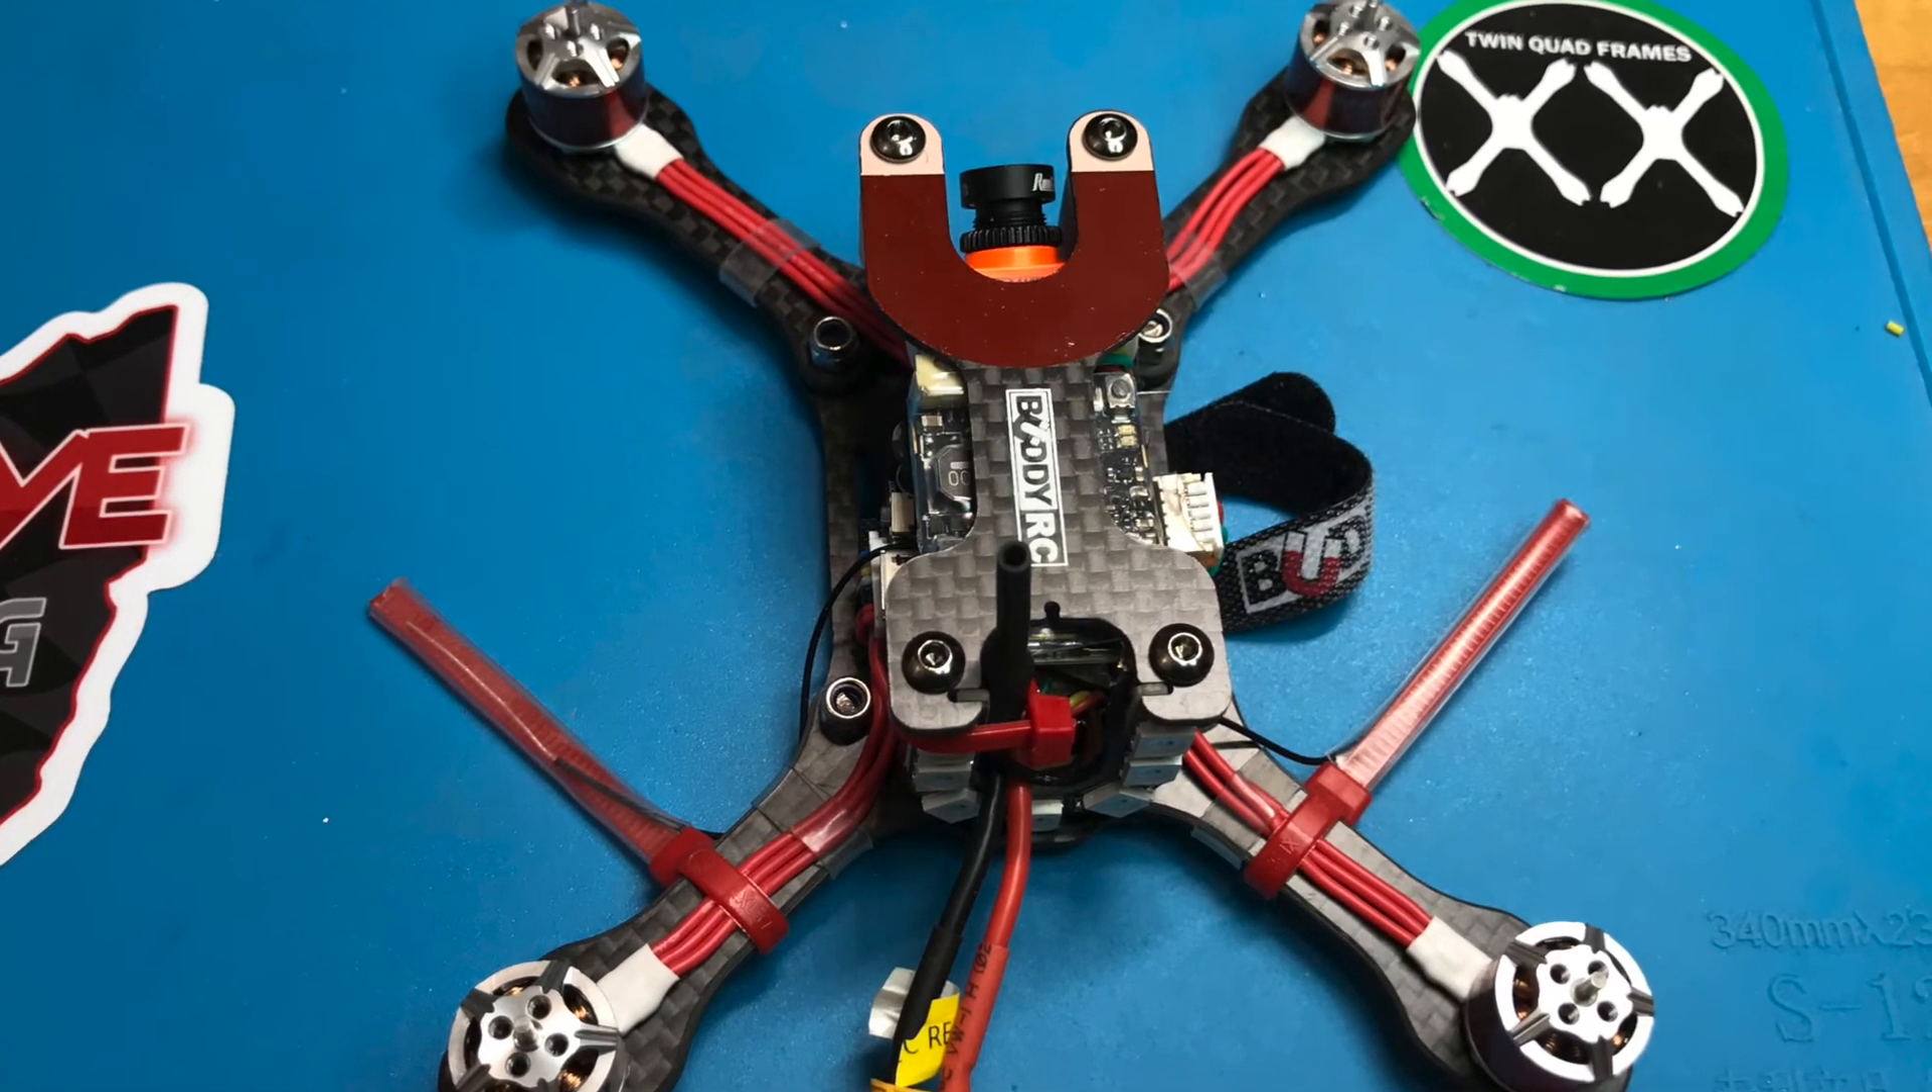So here it is with the zip ties in place.